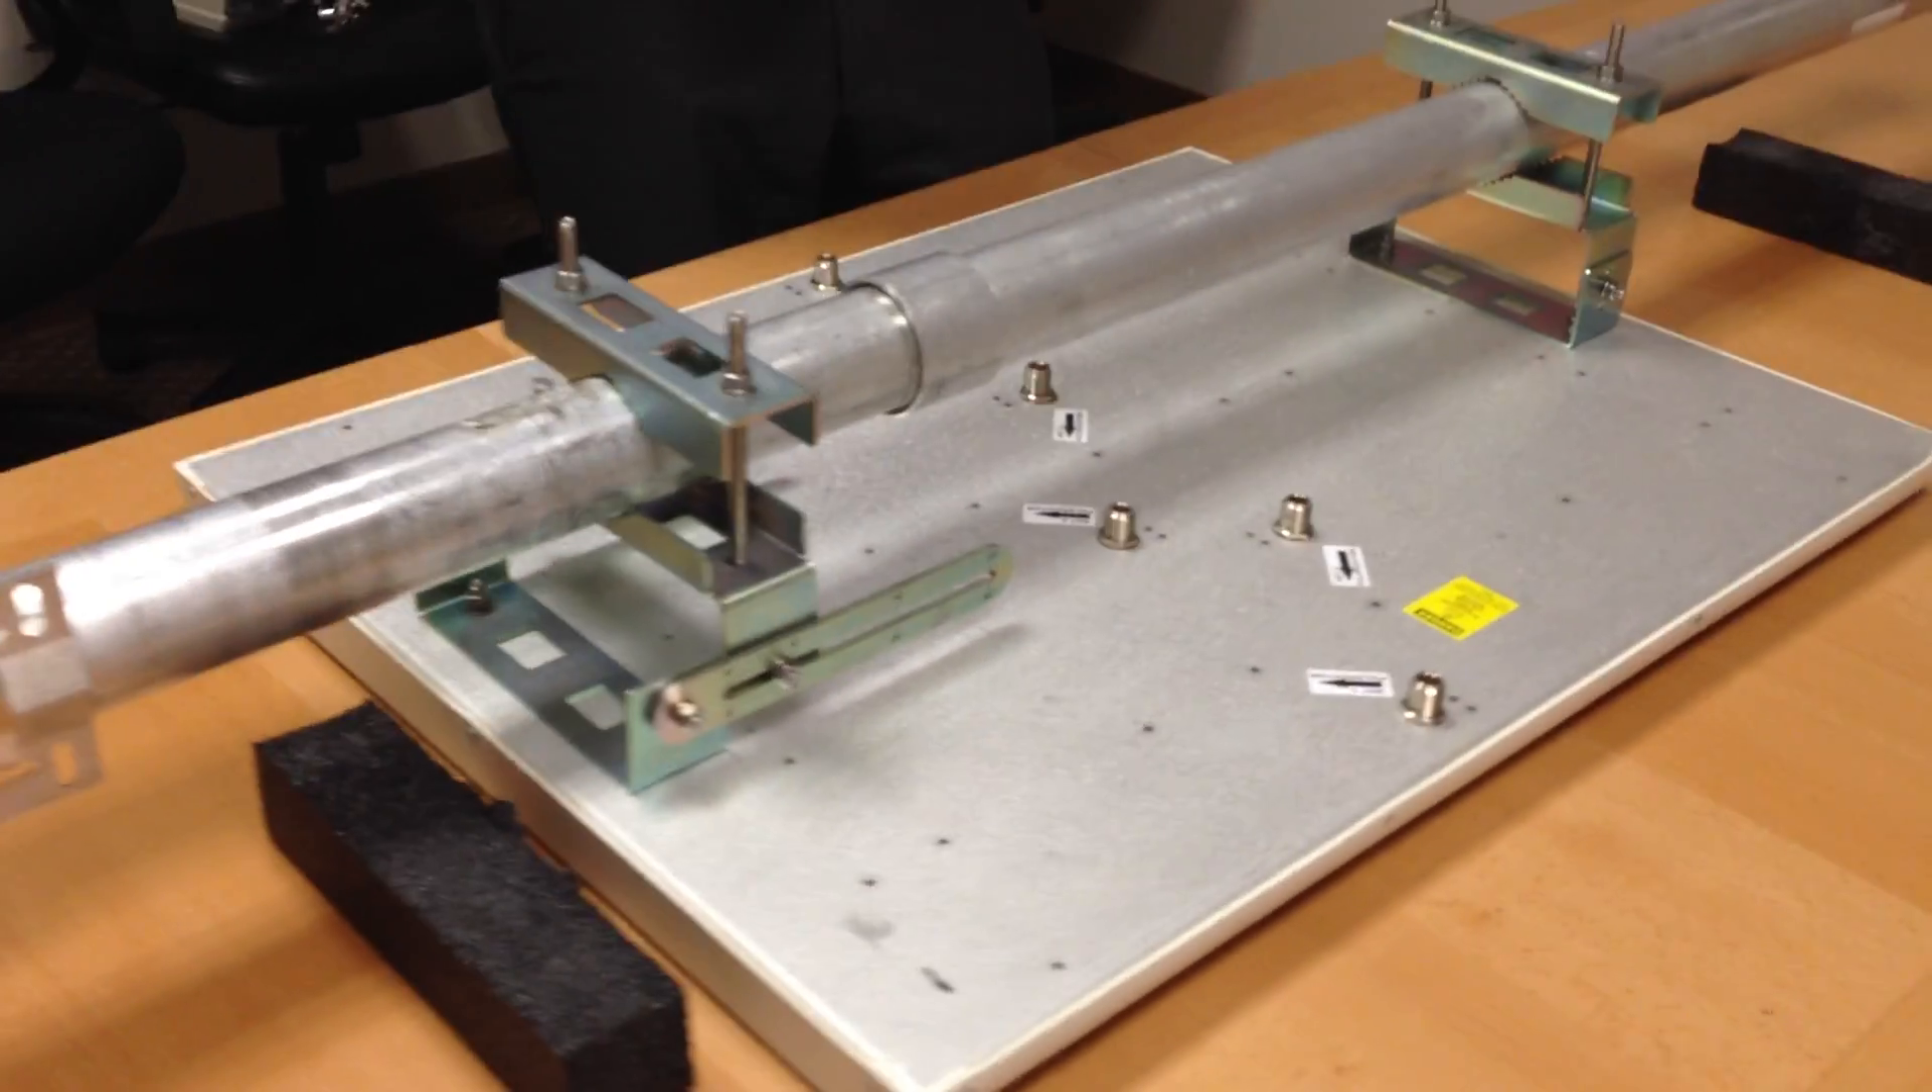And that's it, now the antenna is secured to the pipe.